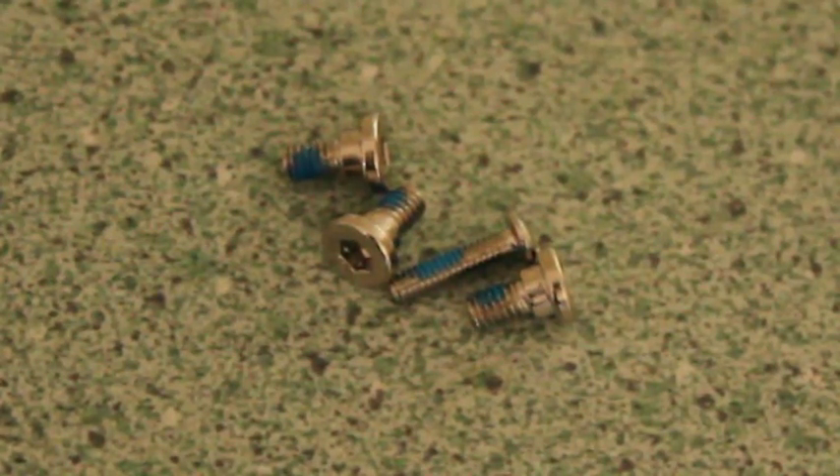These are the original screws taken out and as you can see they've got the blue Loctite on them.